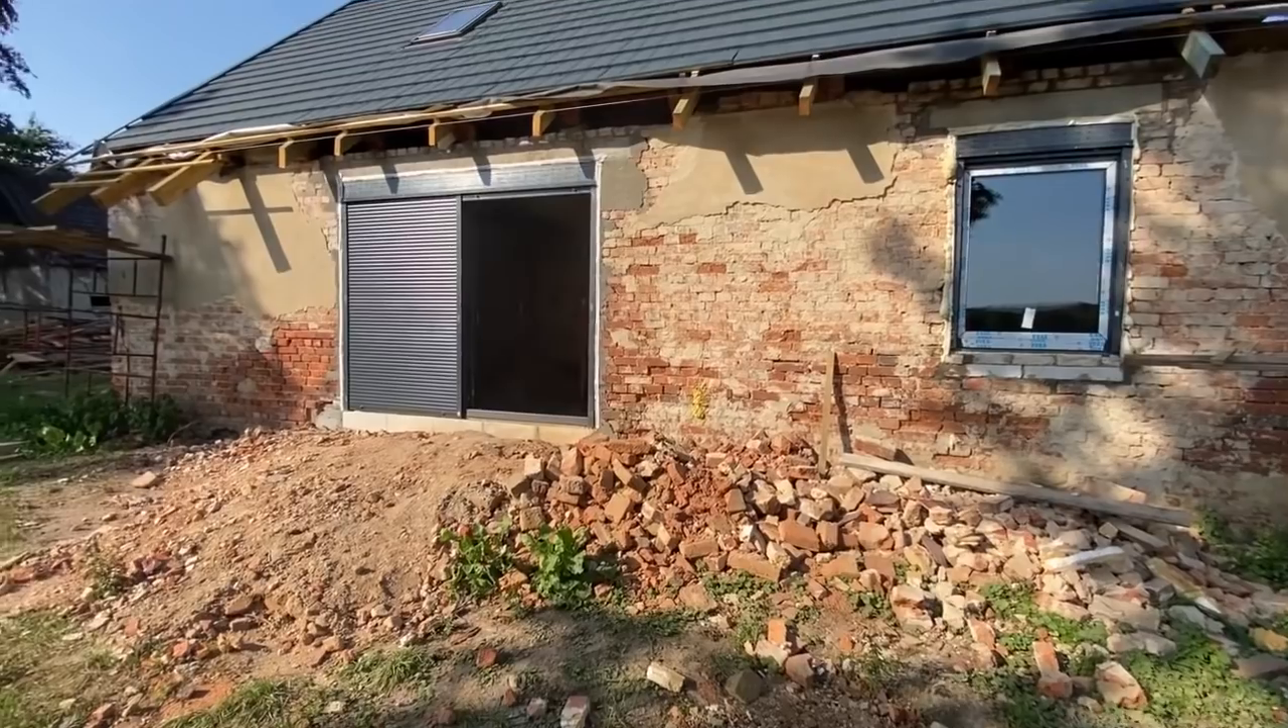I proszę bardzo, jeszcze mamy okno od dolnej sypialni, też wstawione, pięknie z roletą.